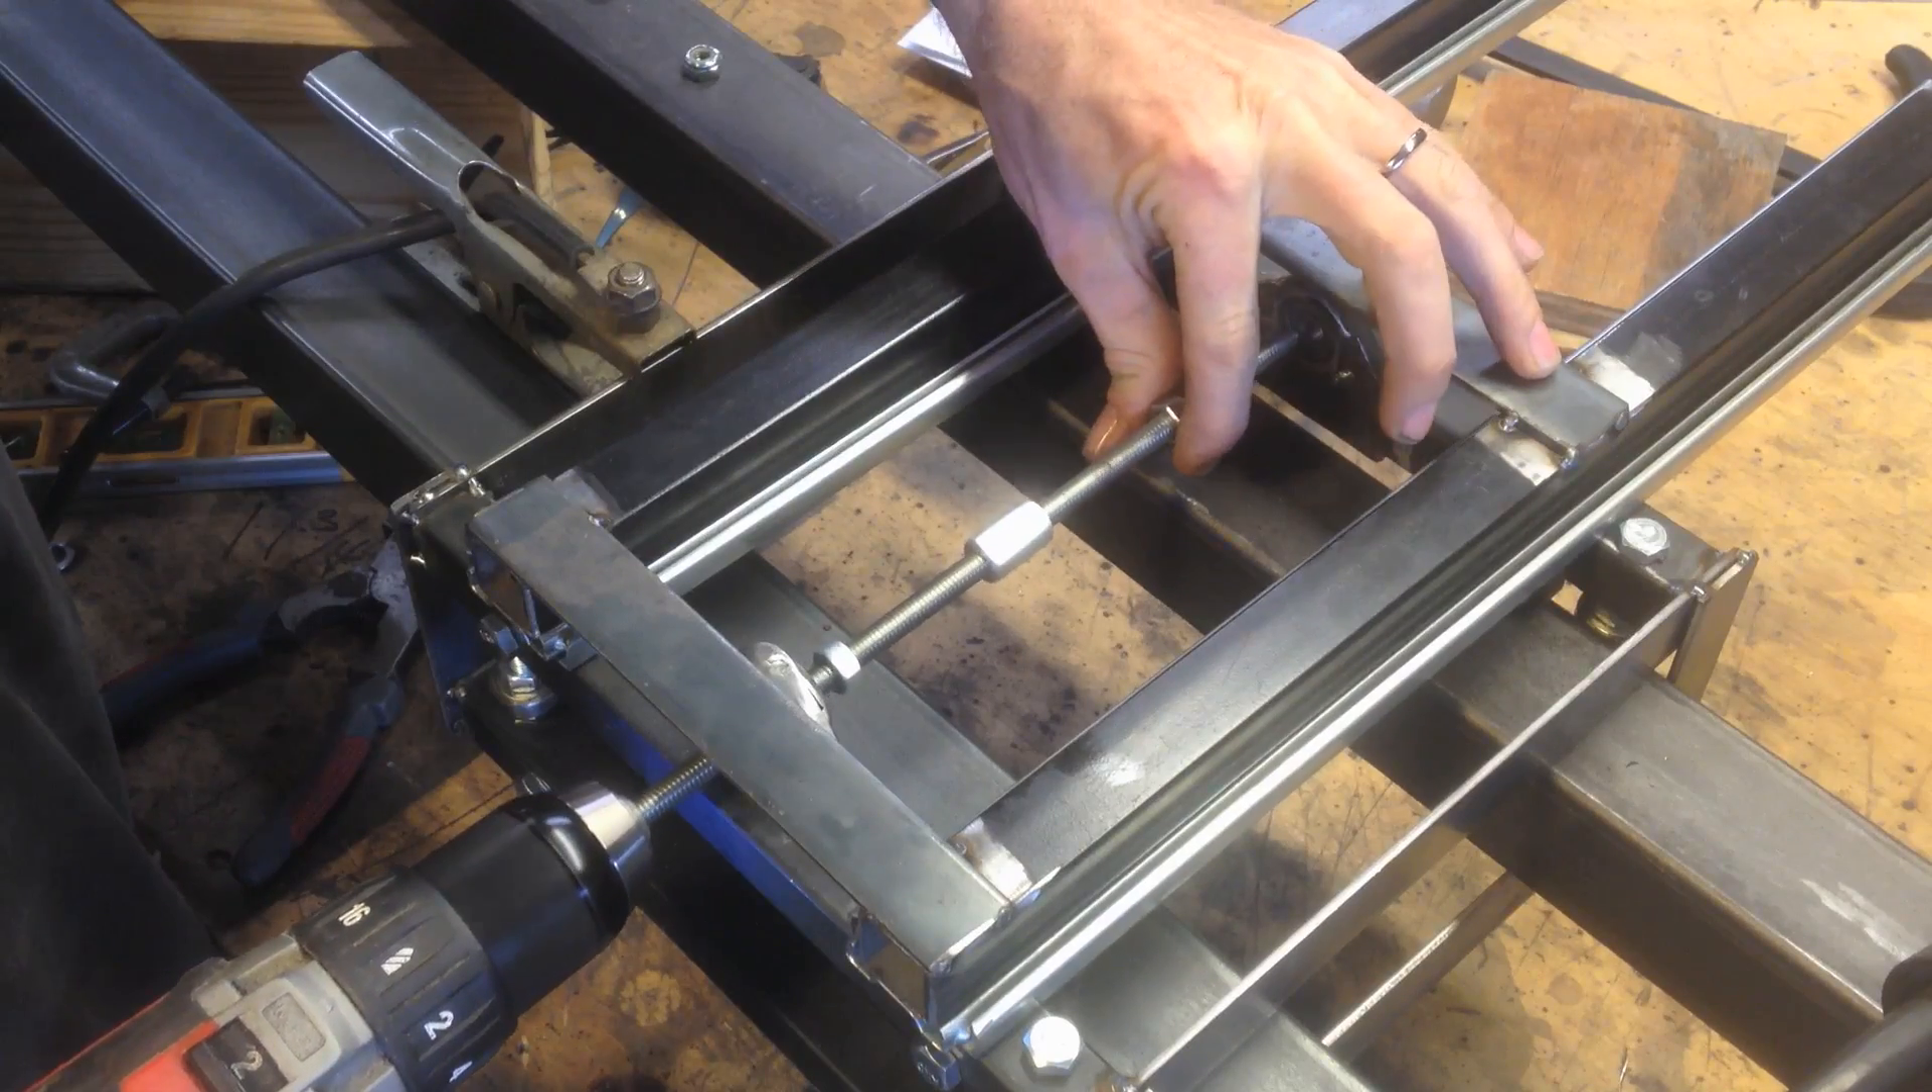I got the lead screw in.